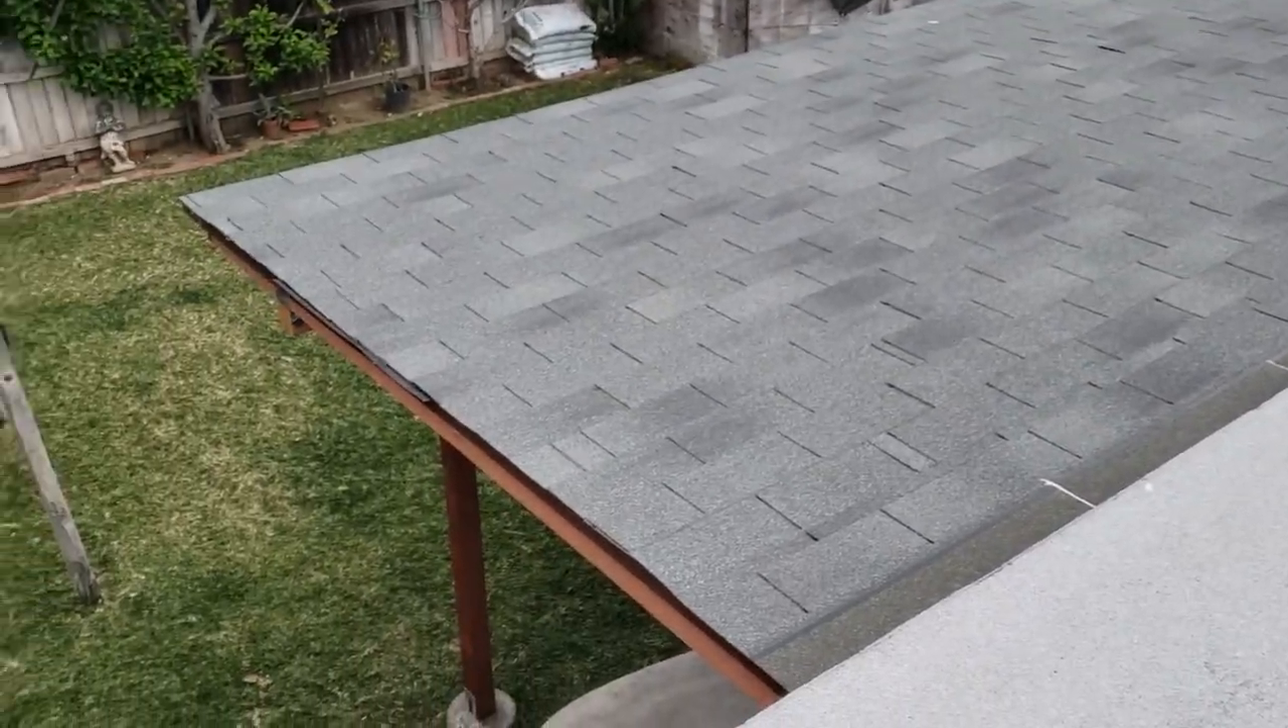And the roofing is done.